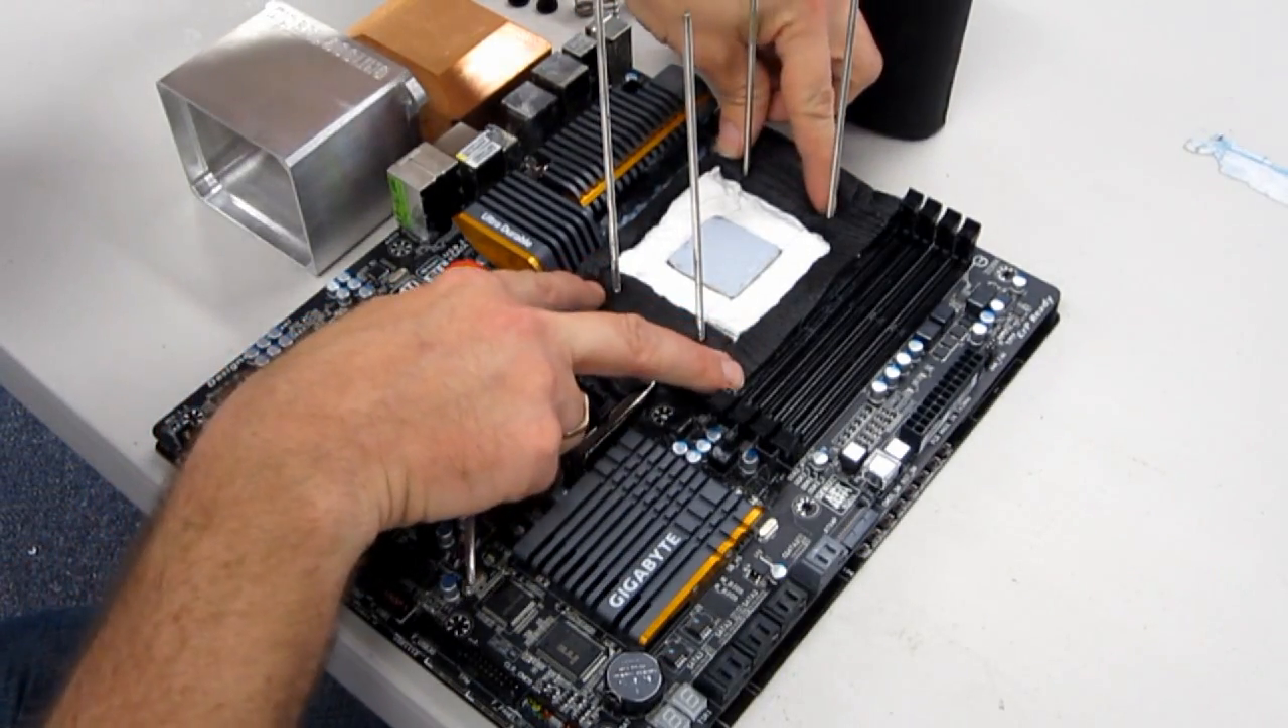Now that we've insulated around the socket area and the back of the board with Vaseline, I've used some closed cell foam insulation around the socket area.